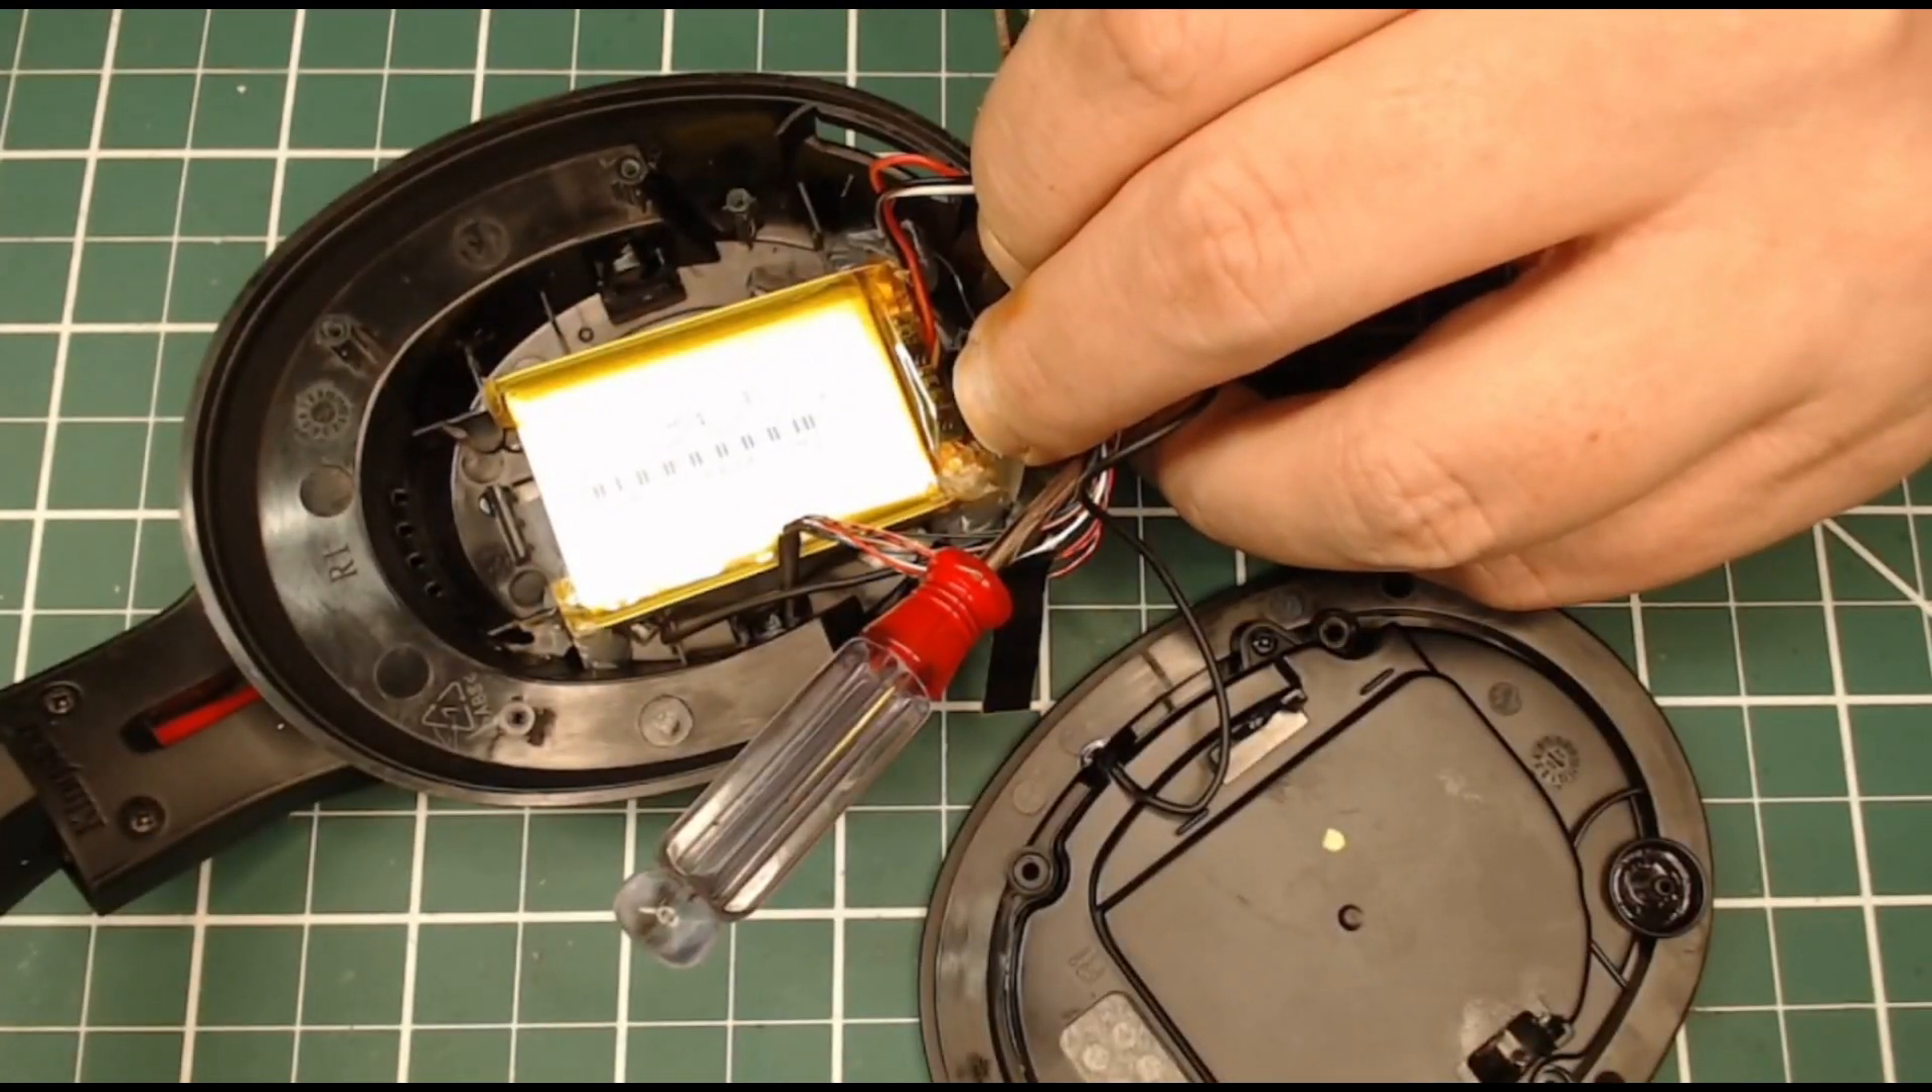I've already got the head cover off.